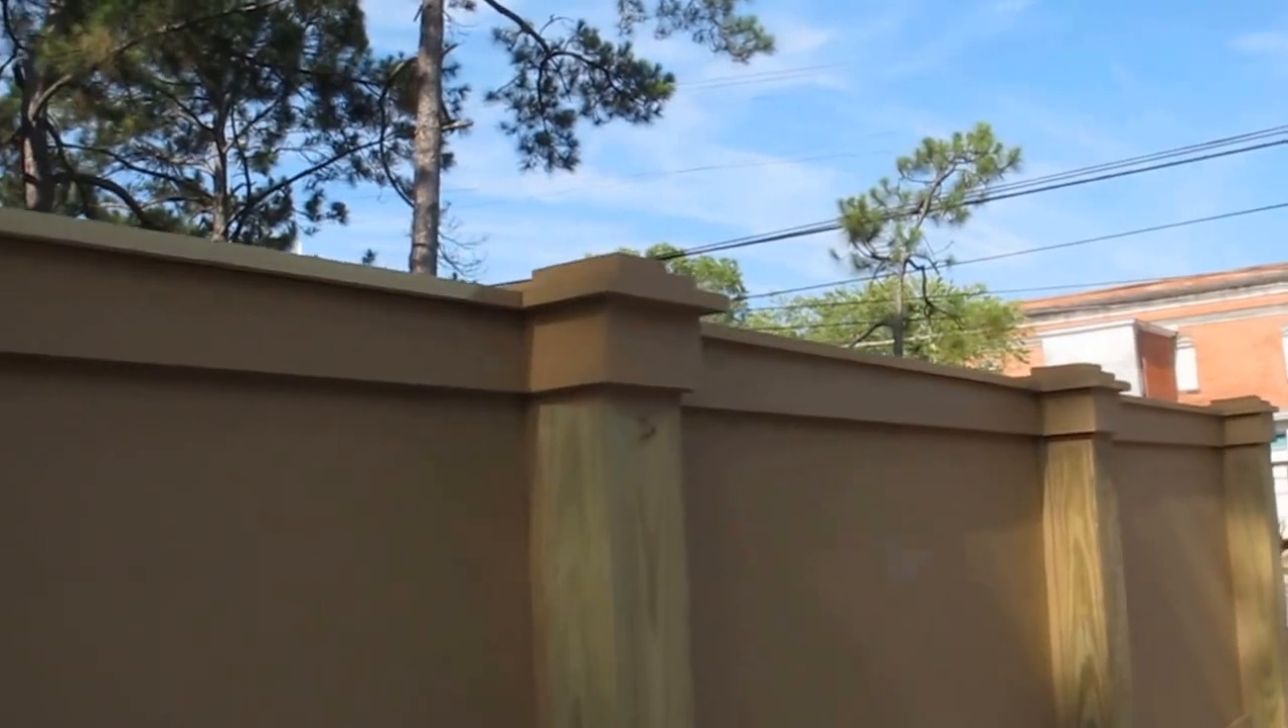You can see where I've run a piece of 1x4 trim across the top.